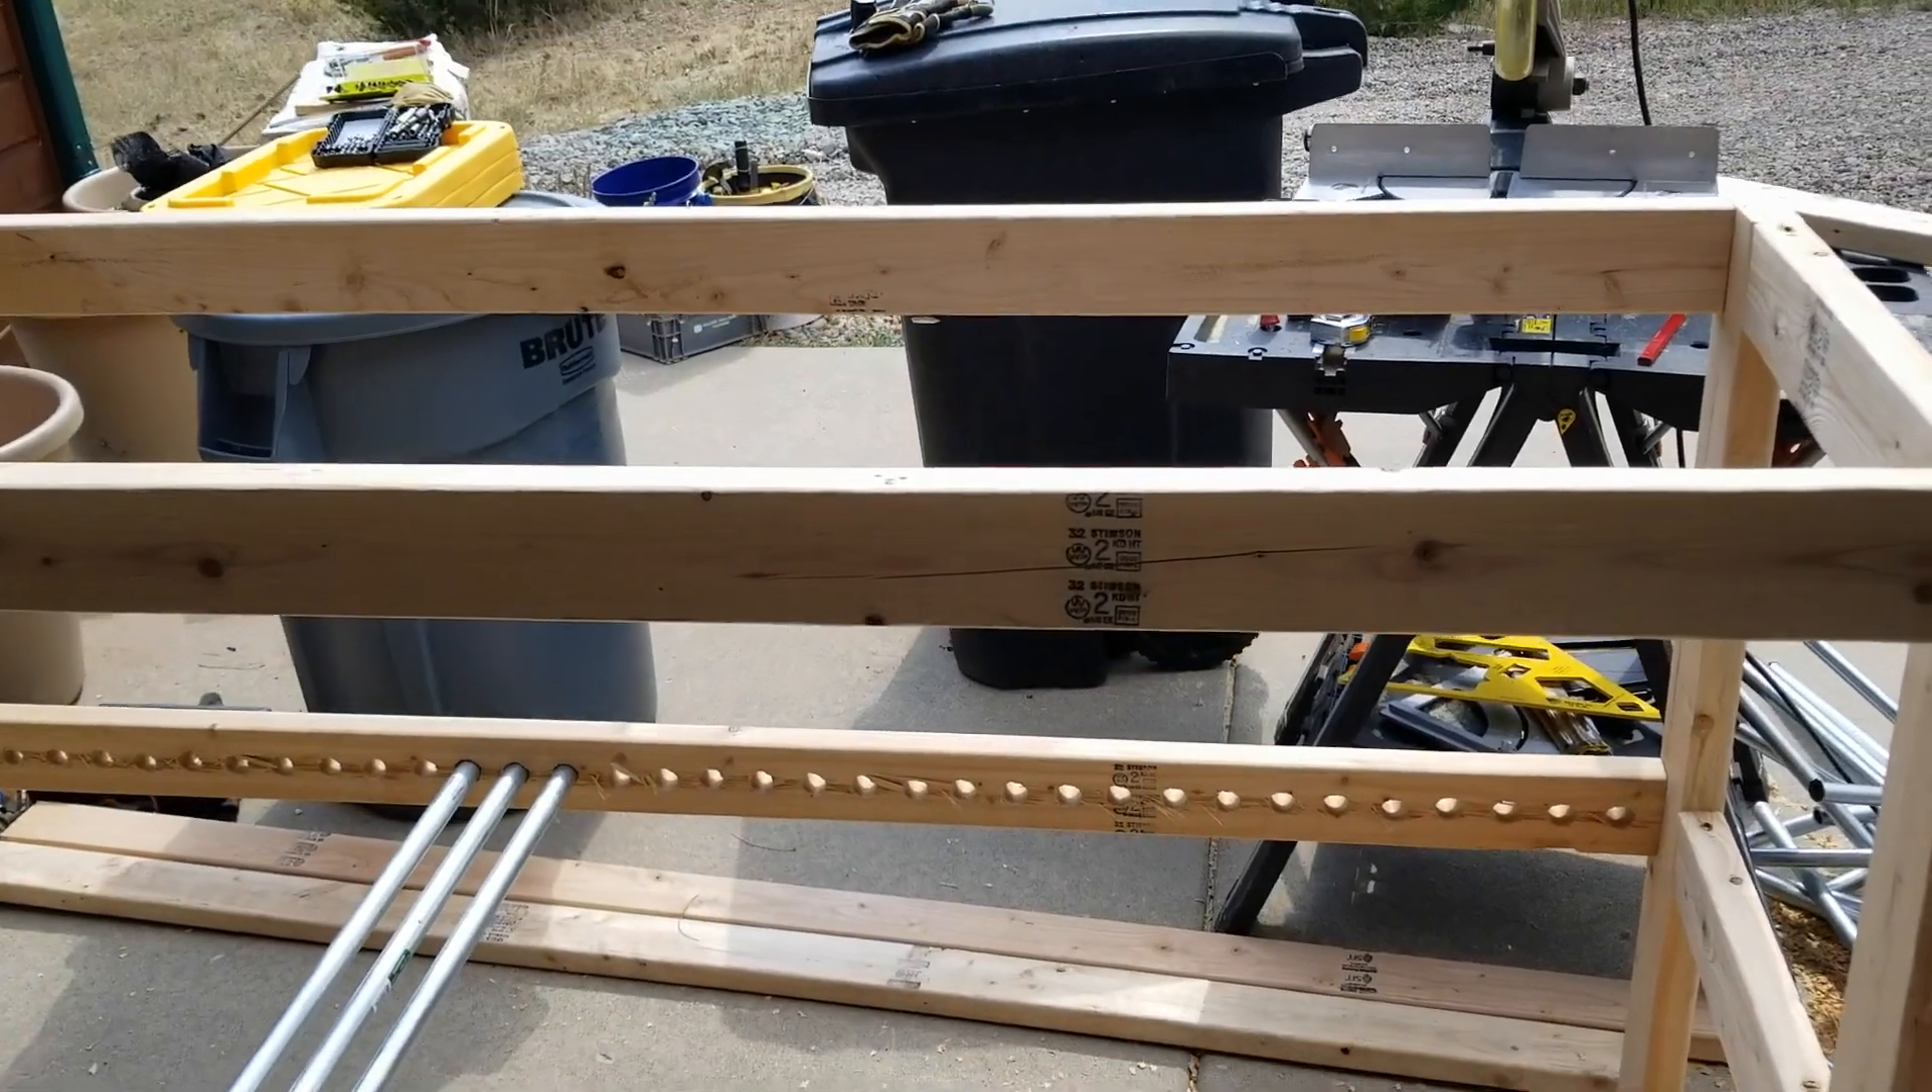But you can kind of see here, I've put in a few bars of the conduit just so you can see how the false bottom is going to run across the entire thing when assembled.